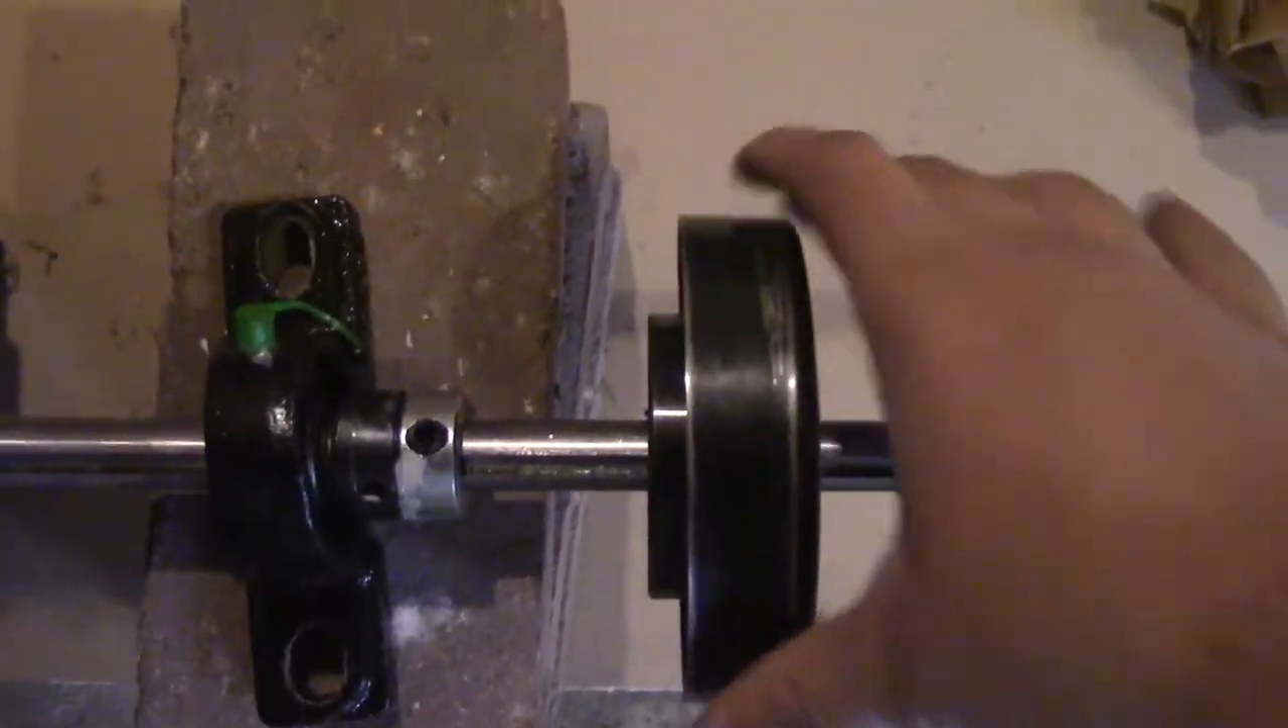Time for the brake drum and that's on.